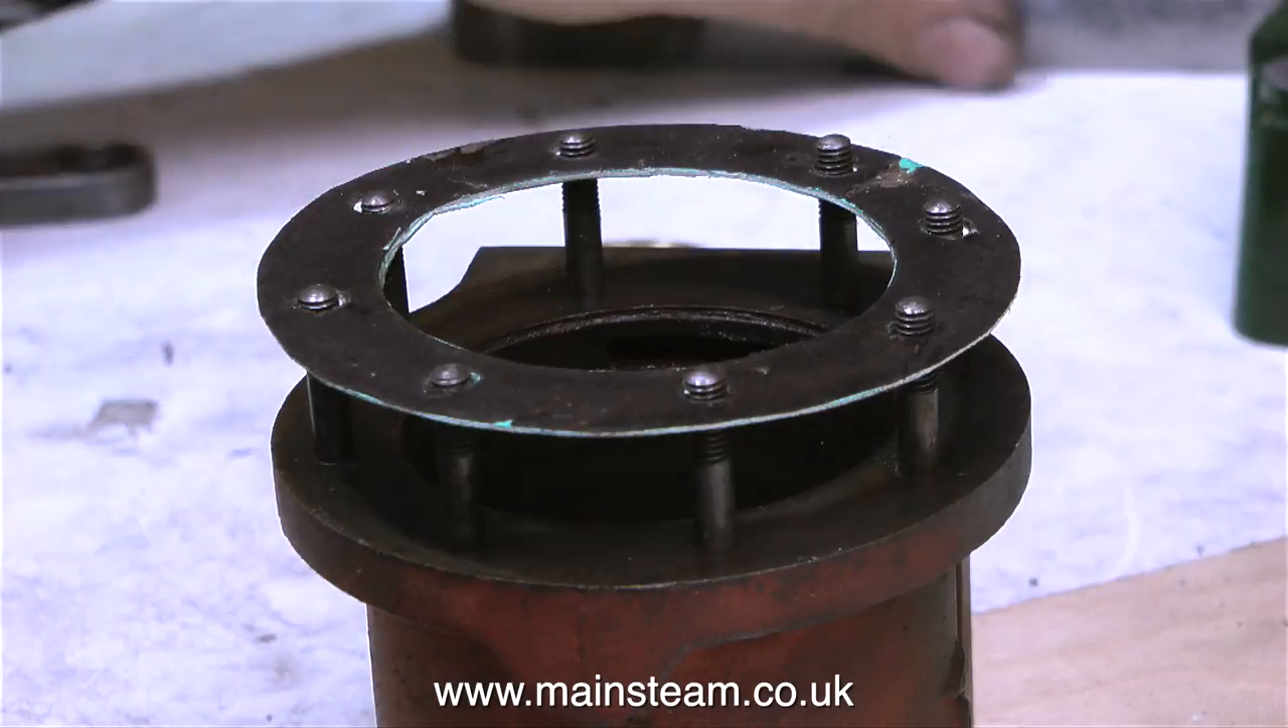I just use a hole punch to punch the holes and not unsurprisingly the gasket fits the engine mainly because the thin damaged part was the original gasket for the engine.